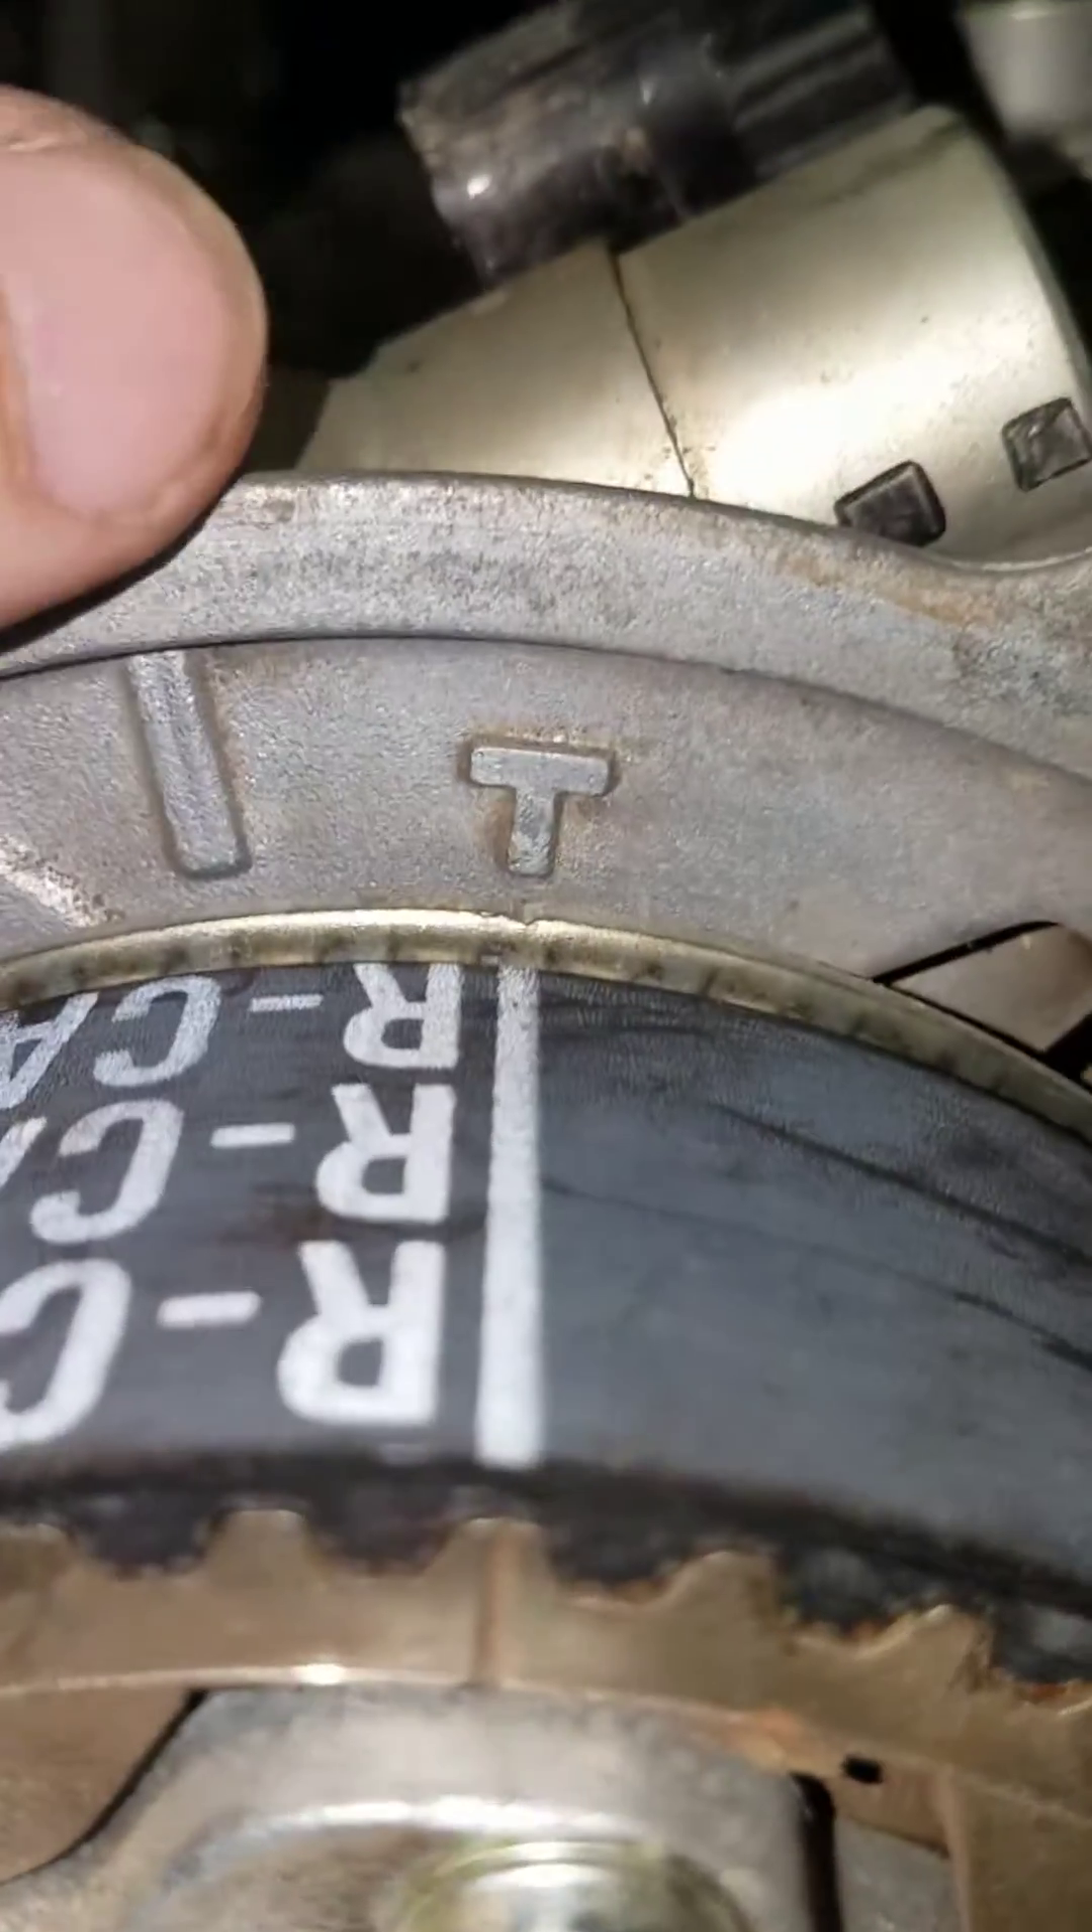And if you look right here you'll see the two timing marks on the camshaft right there on the back side and then on the engine side and you can see the line is perfectly lined up.